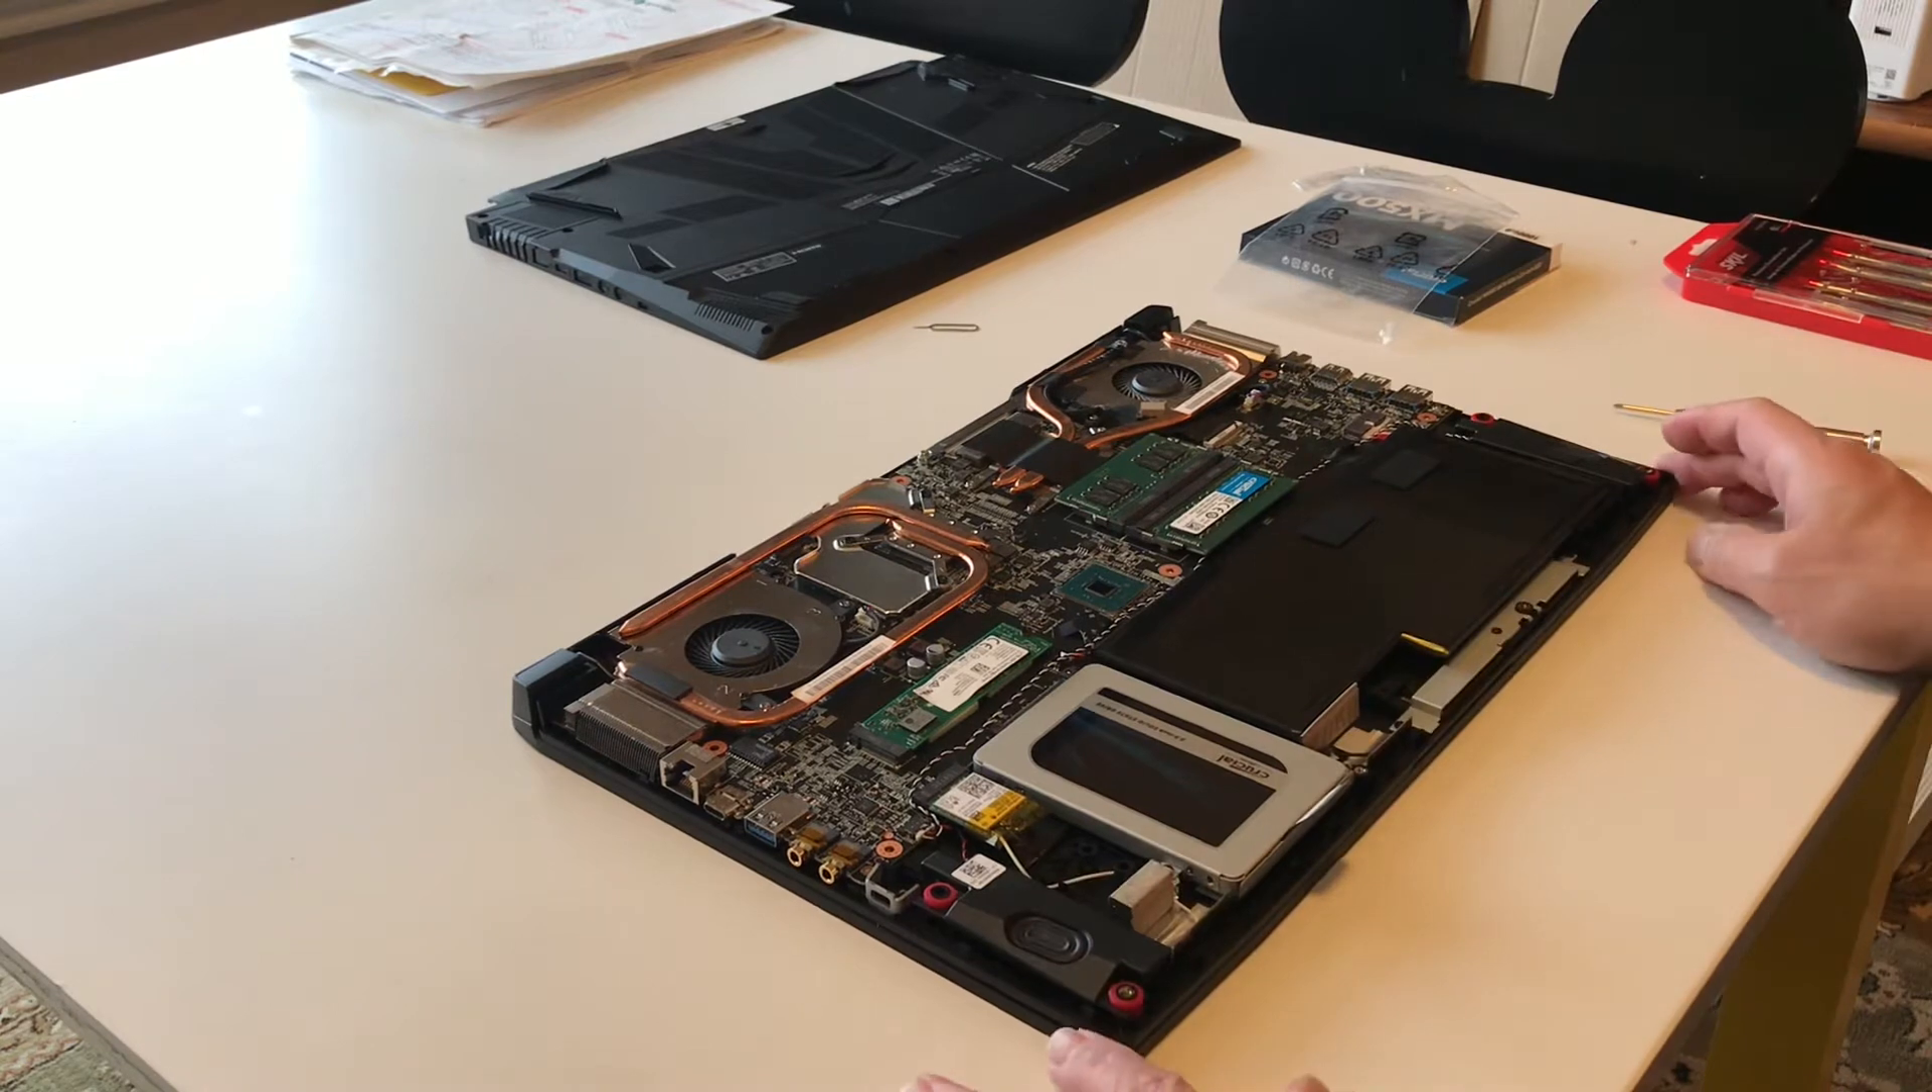Now your drive is securely installed into the laptop.